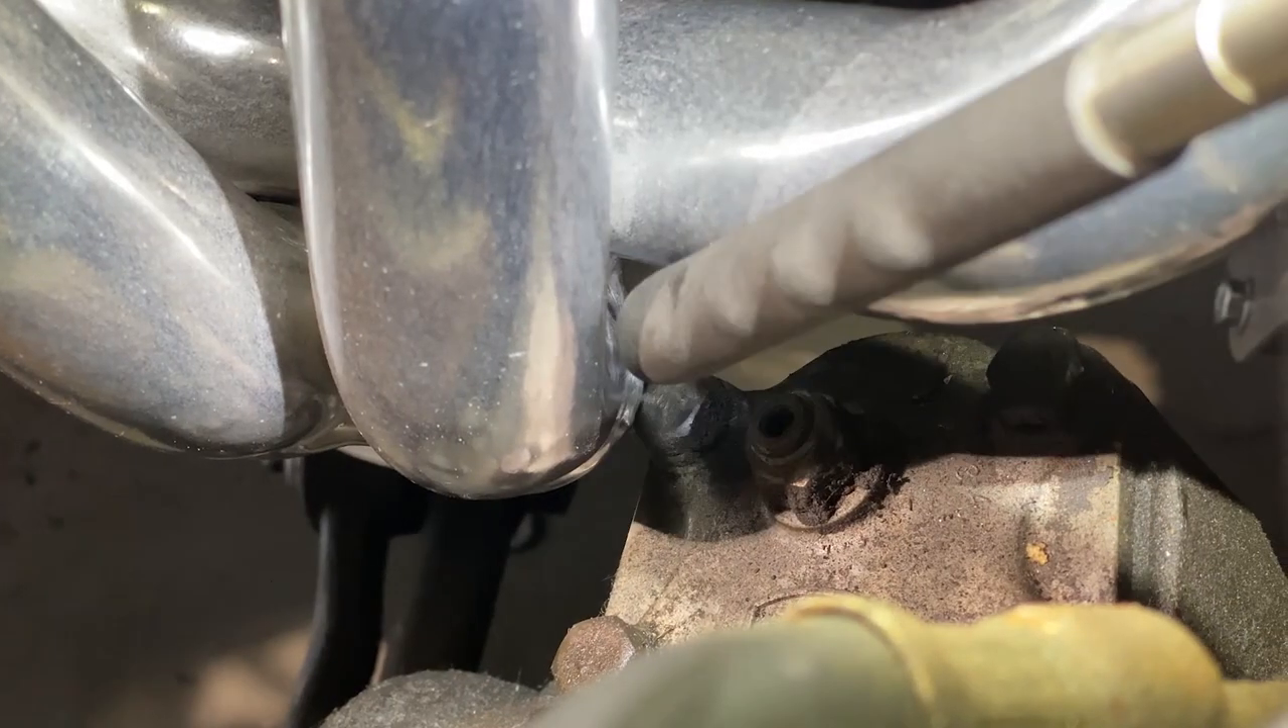Everything clears except for the steering box it's just a slight edge.